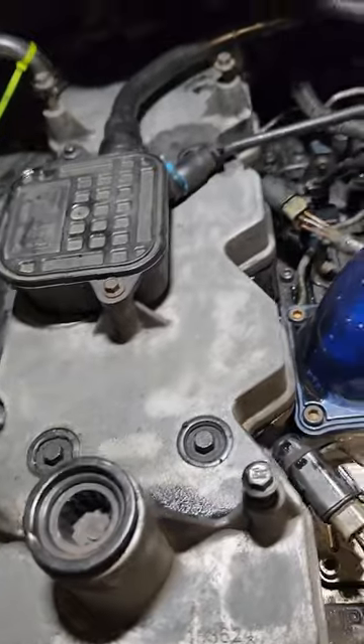Alright guys as you can tell I got the valve cover back on here.